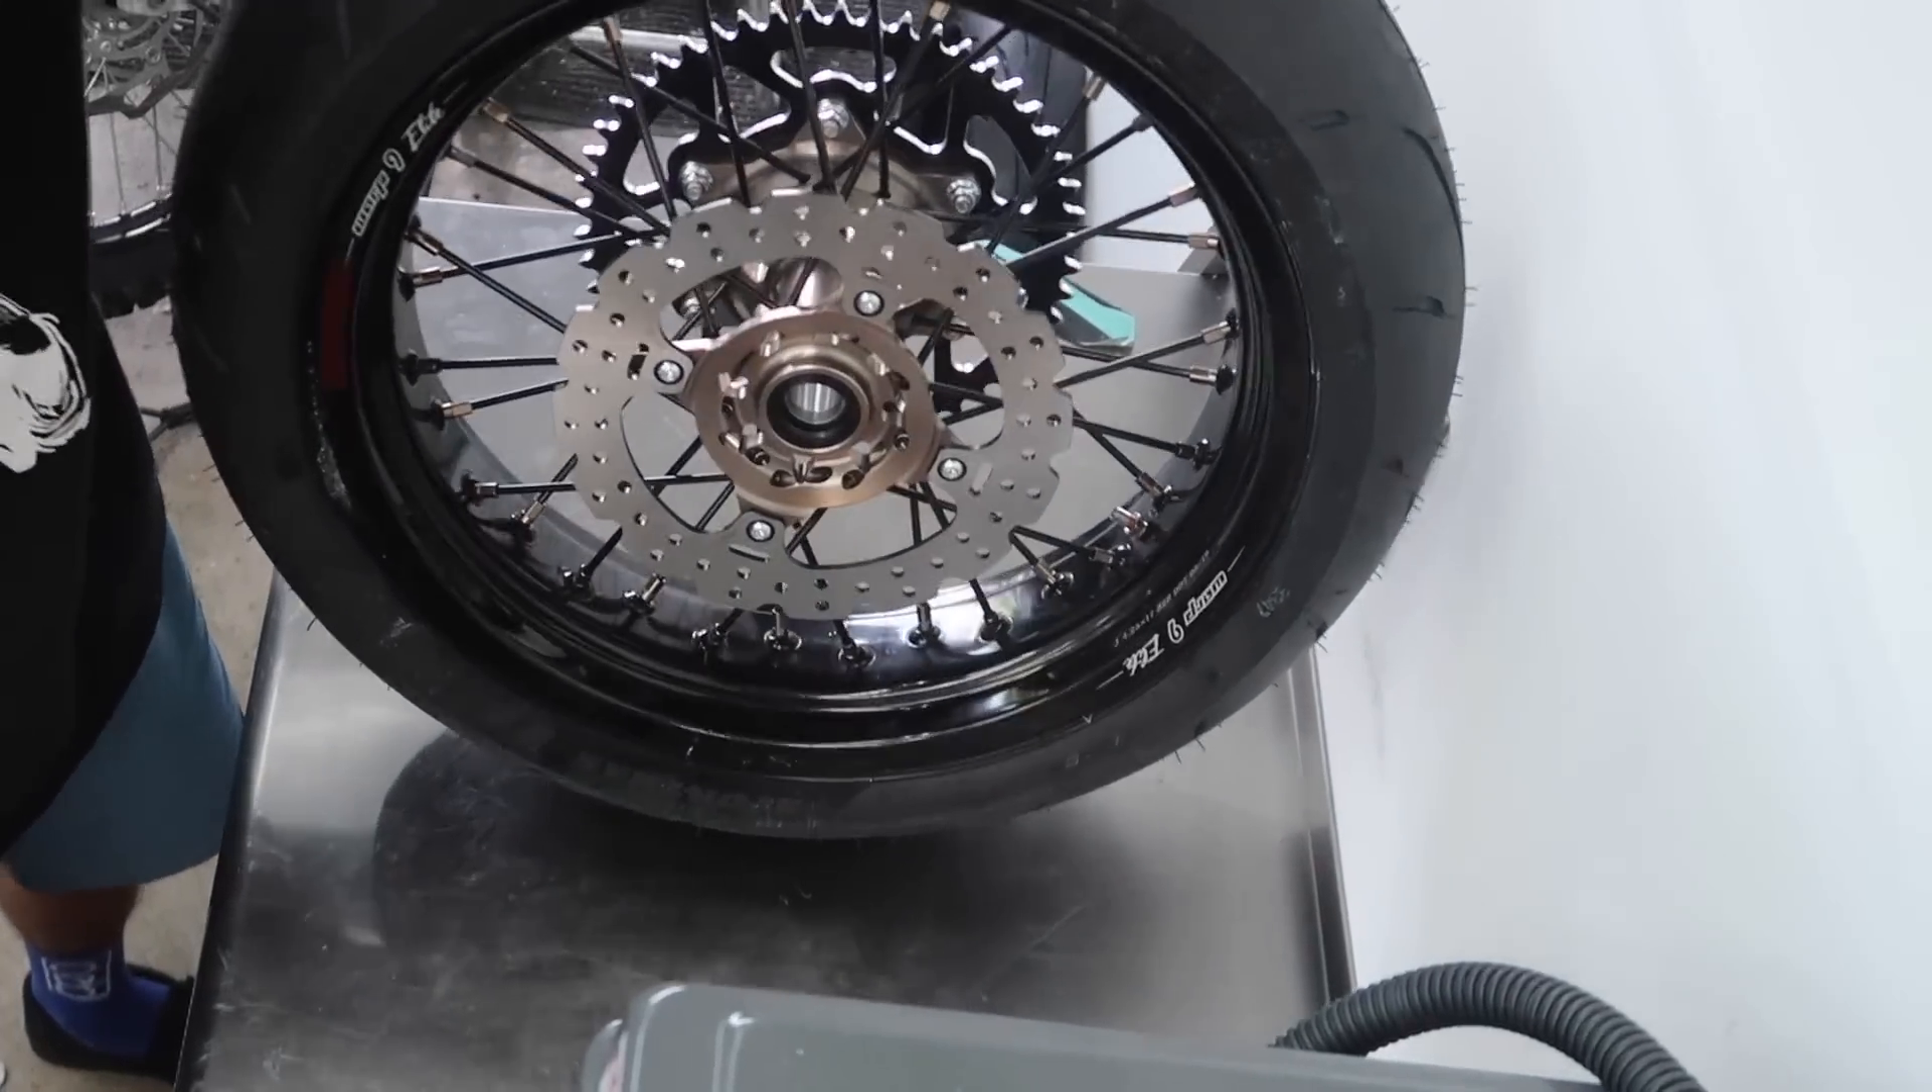Rear tire's done.